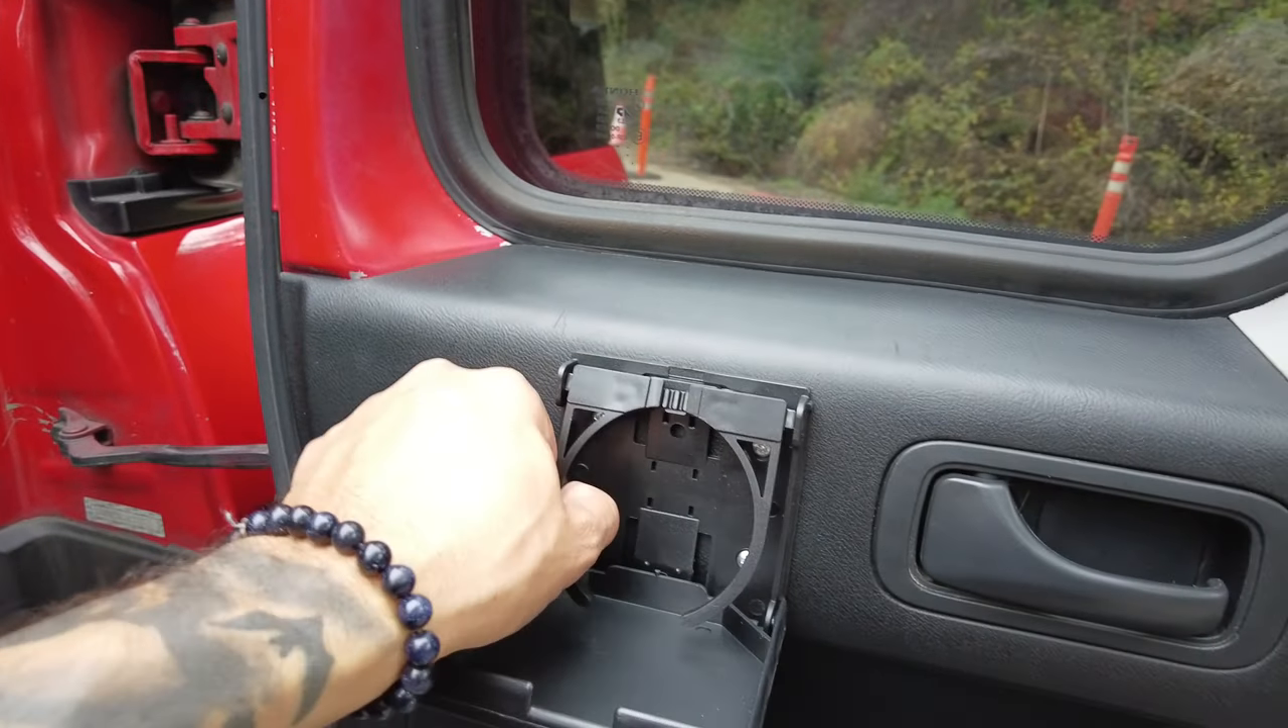And I added one more thing over here I did add a cup holder here Just in case I needed one Closer to my head.